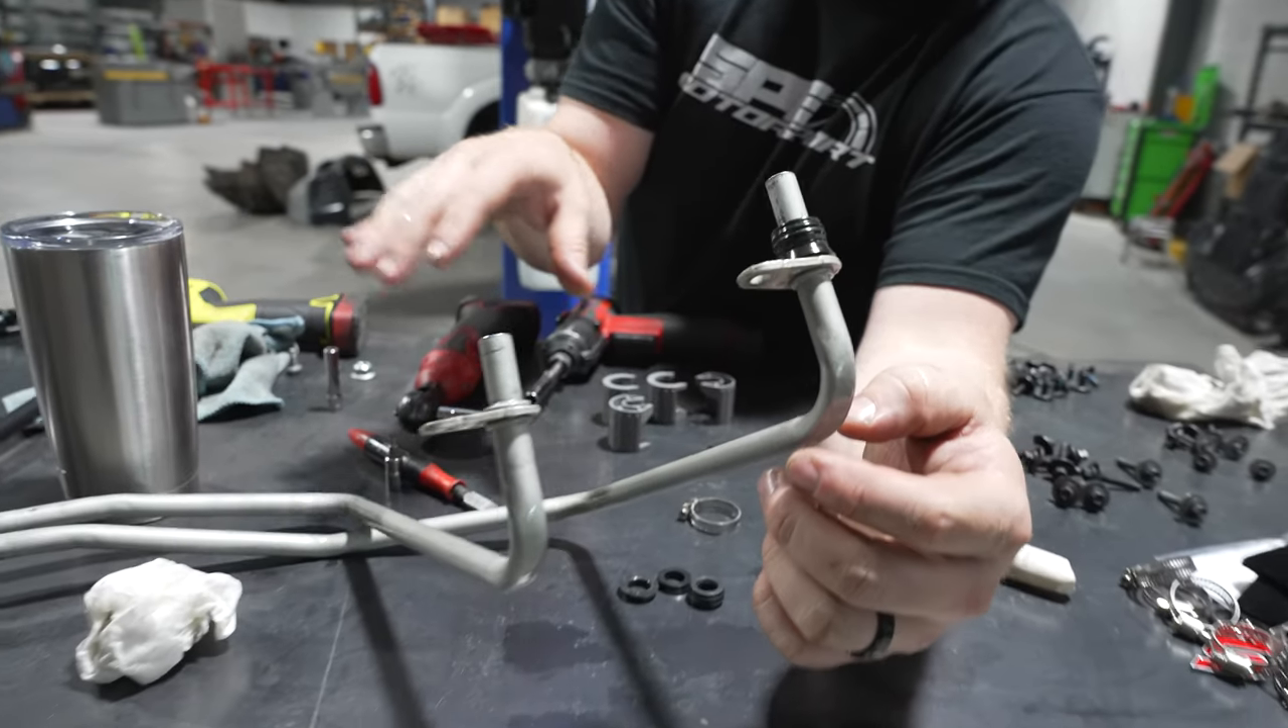So the lines are off the car.